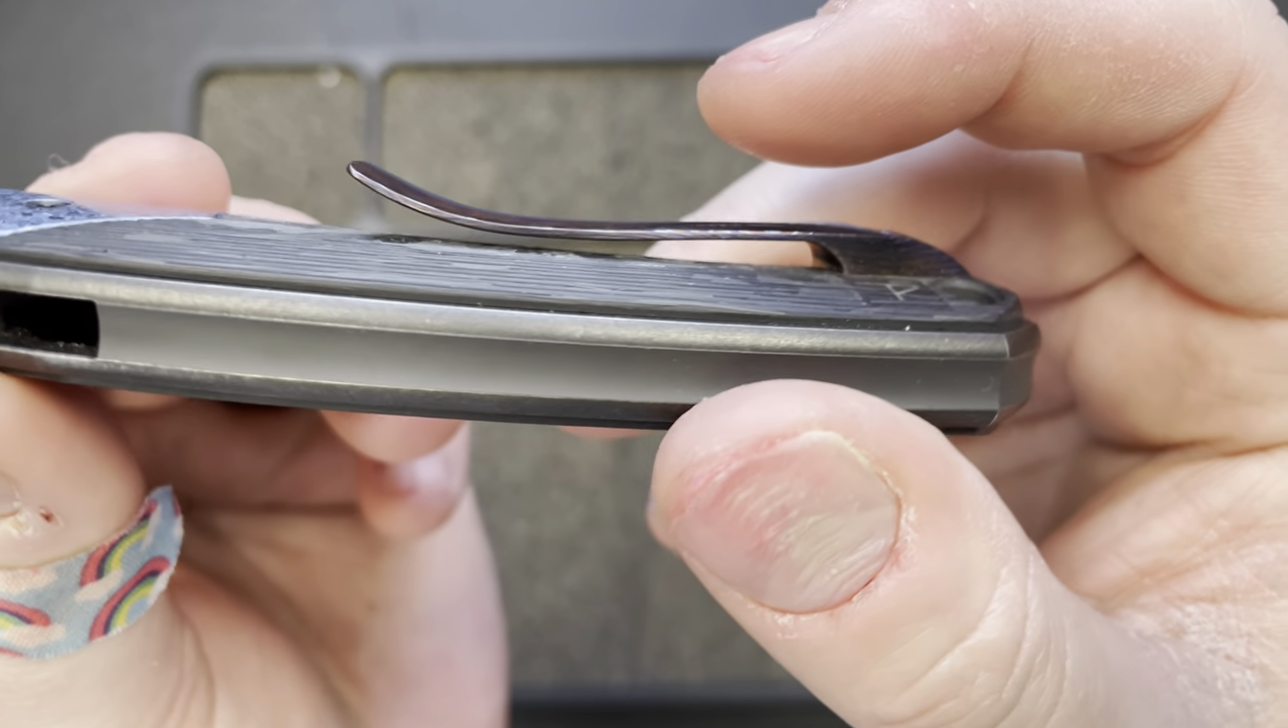I just noticed the clip is standing off the scale.